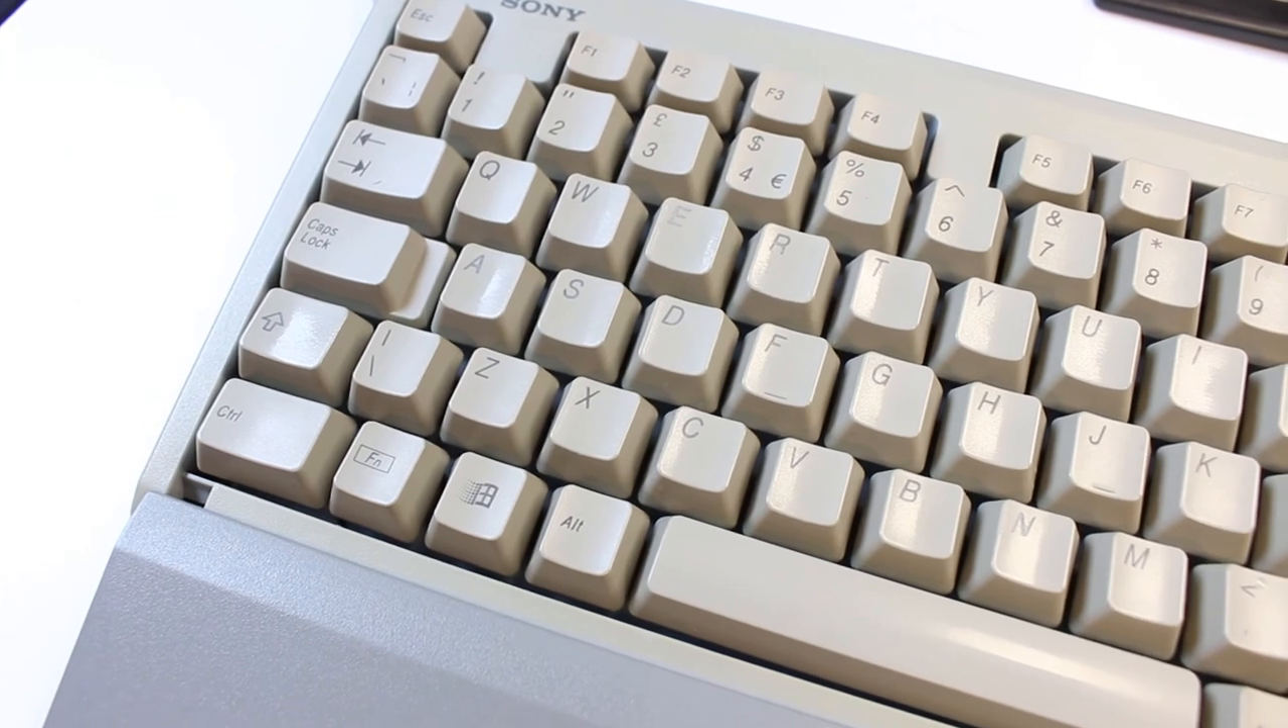Now the space bar is in correctly.